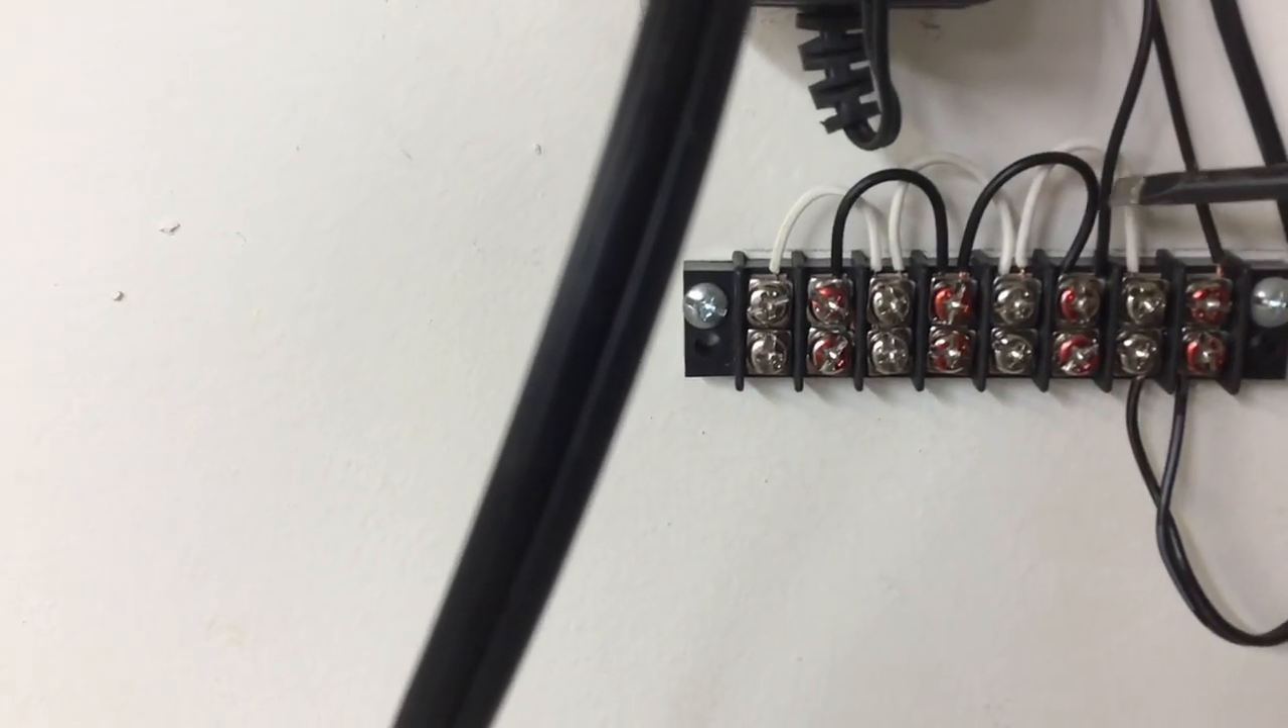Now the next thing that I did is I connected all the negatives with the jumpers and I used a white wire.